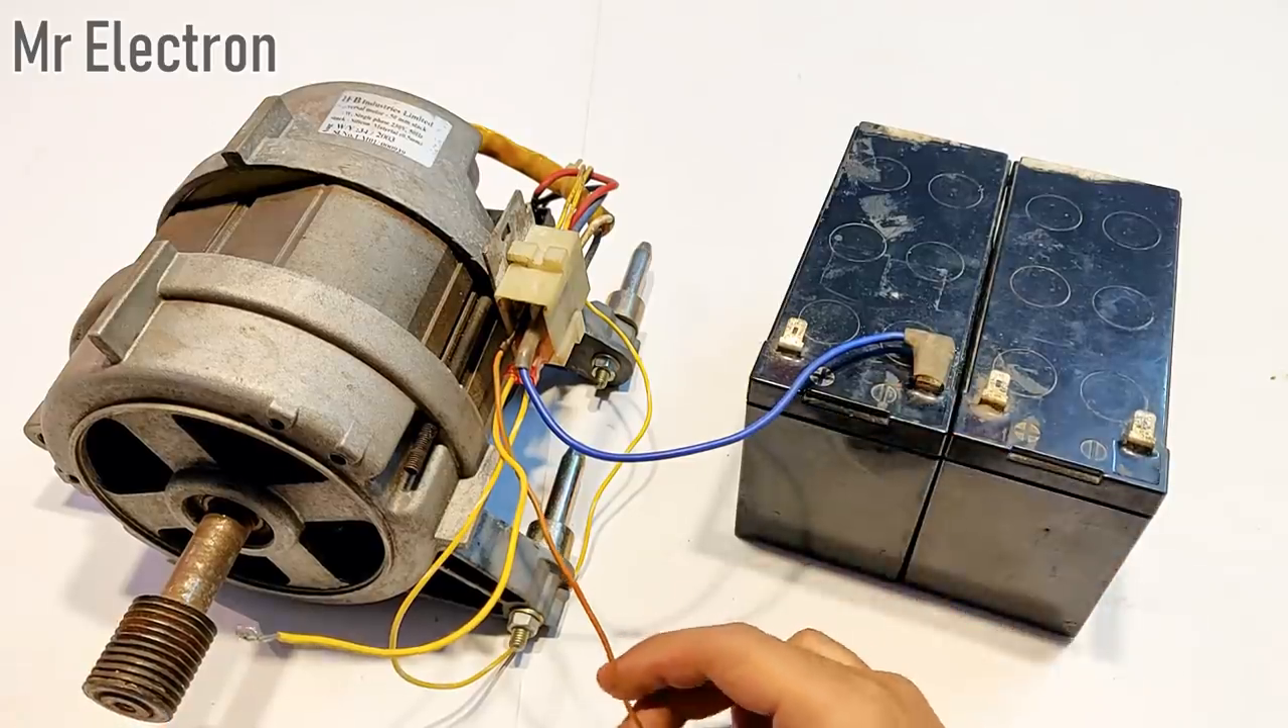I've connected one of the armature wires to the negative now i'm left with this orange one.